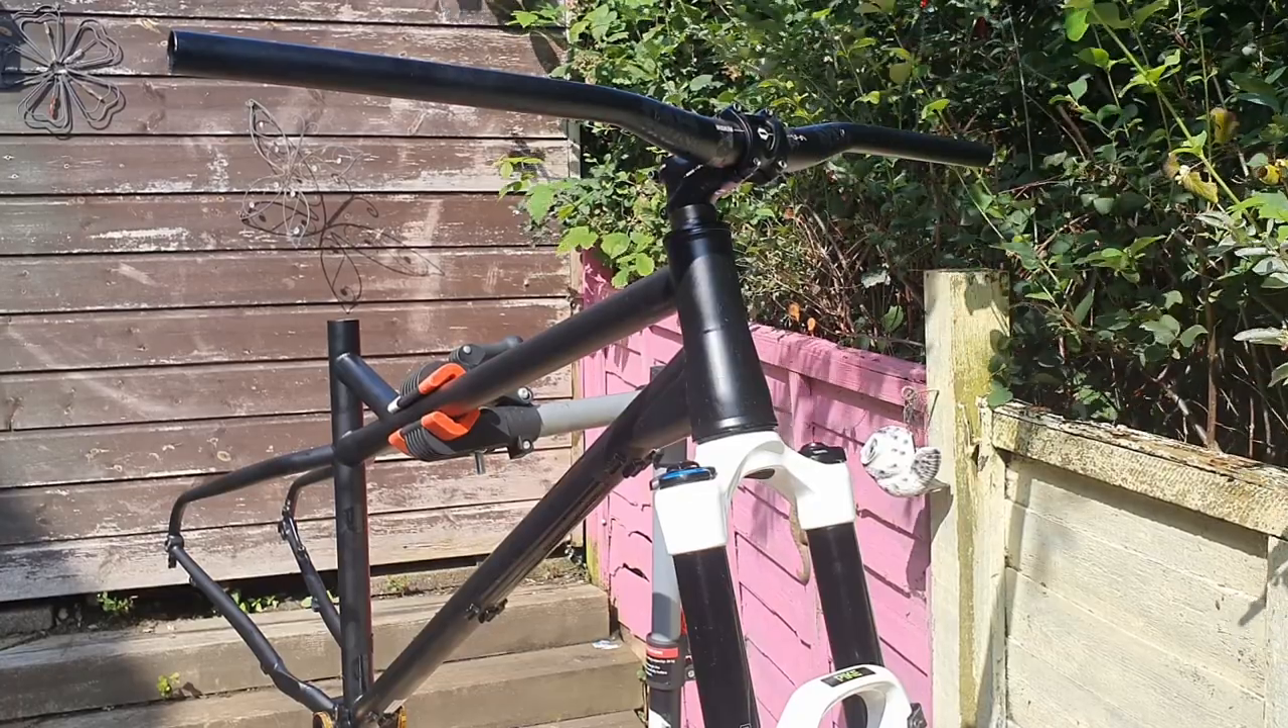So, if you followed along, that's us now got the front forks installed.